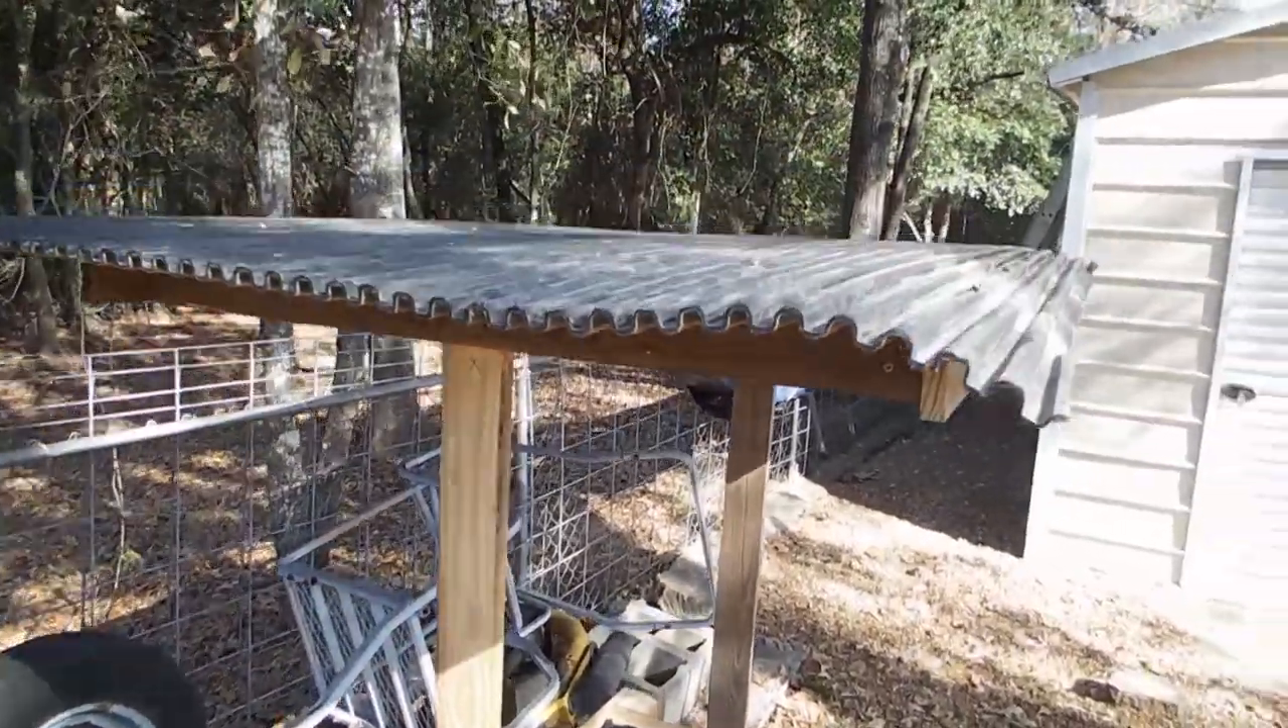Well here's the feeder with the roof on.